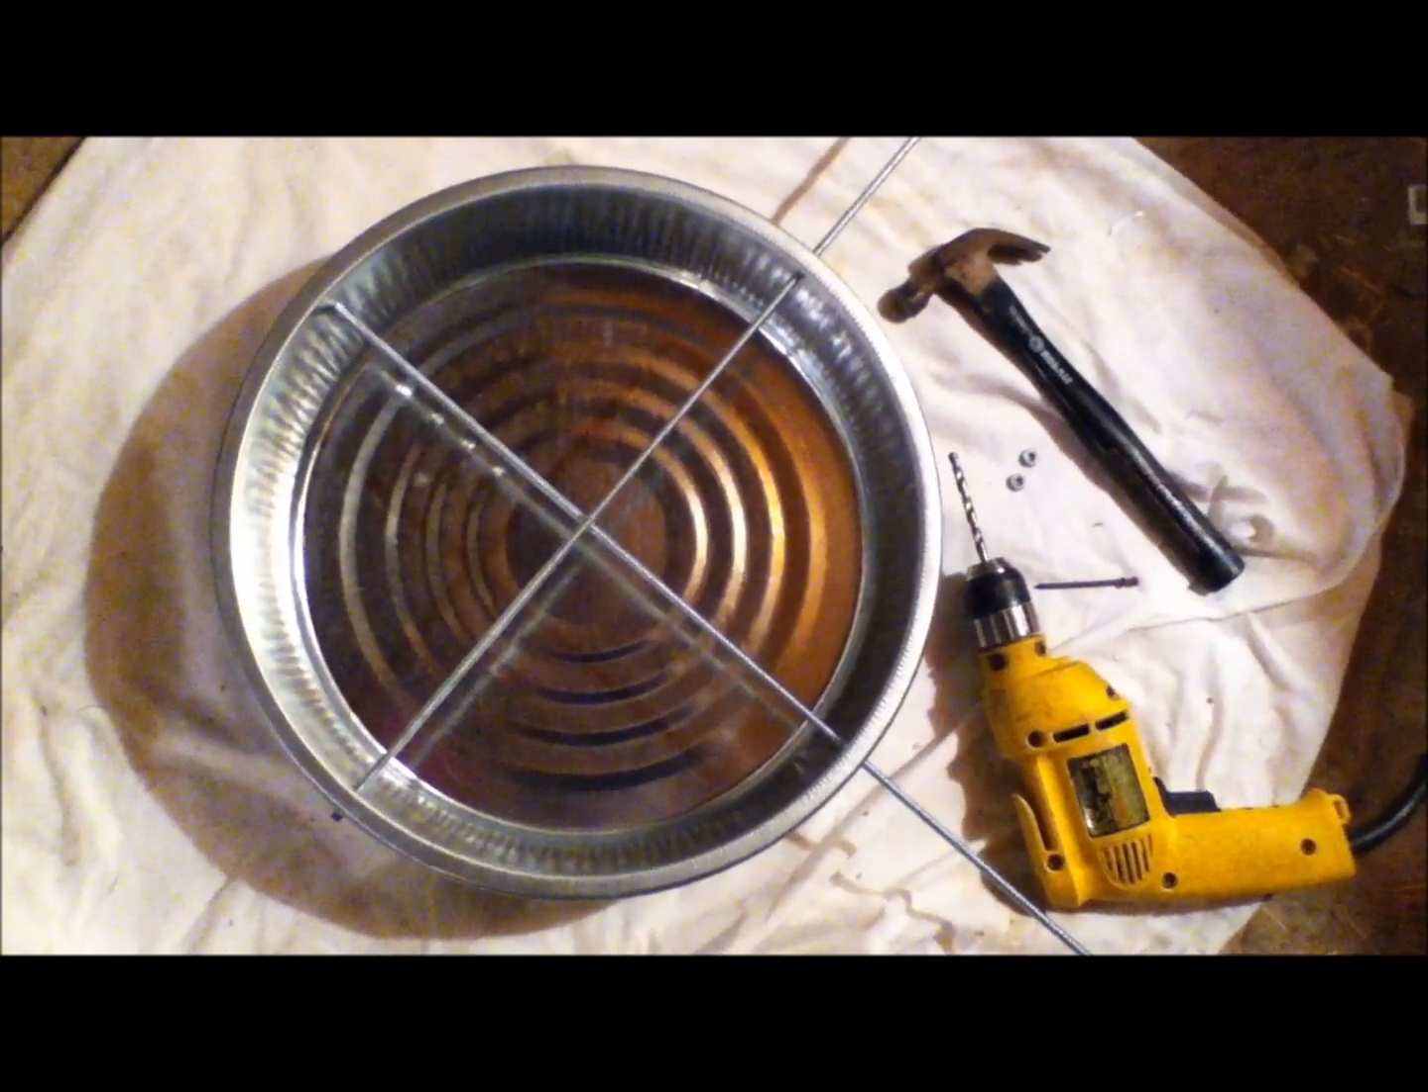Alright, I have the threaded rods through the bottom part, the 16 inch pan.